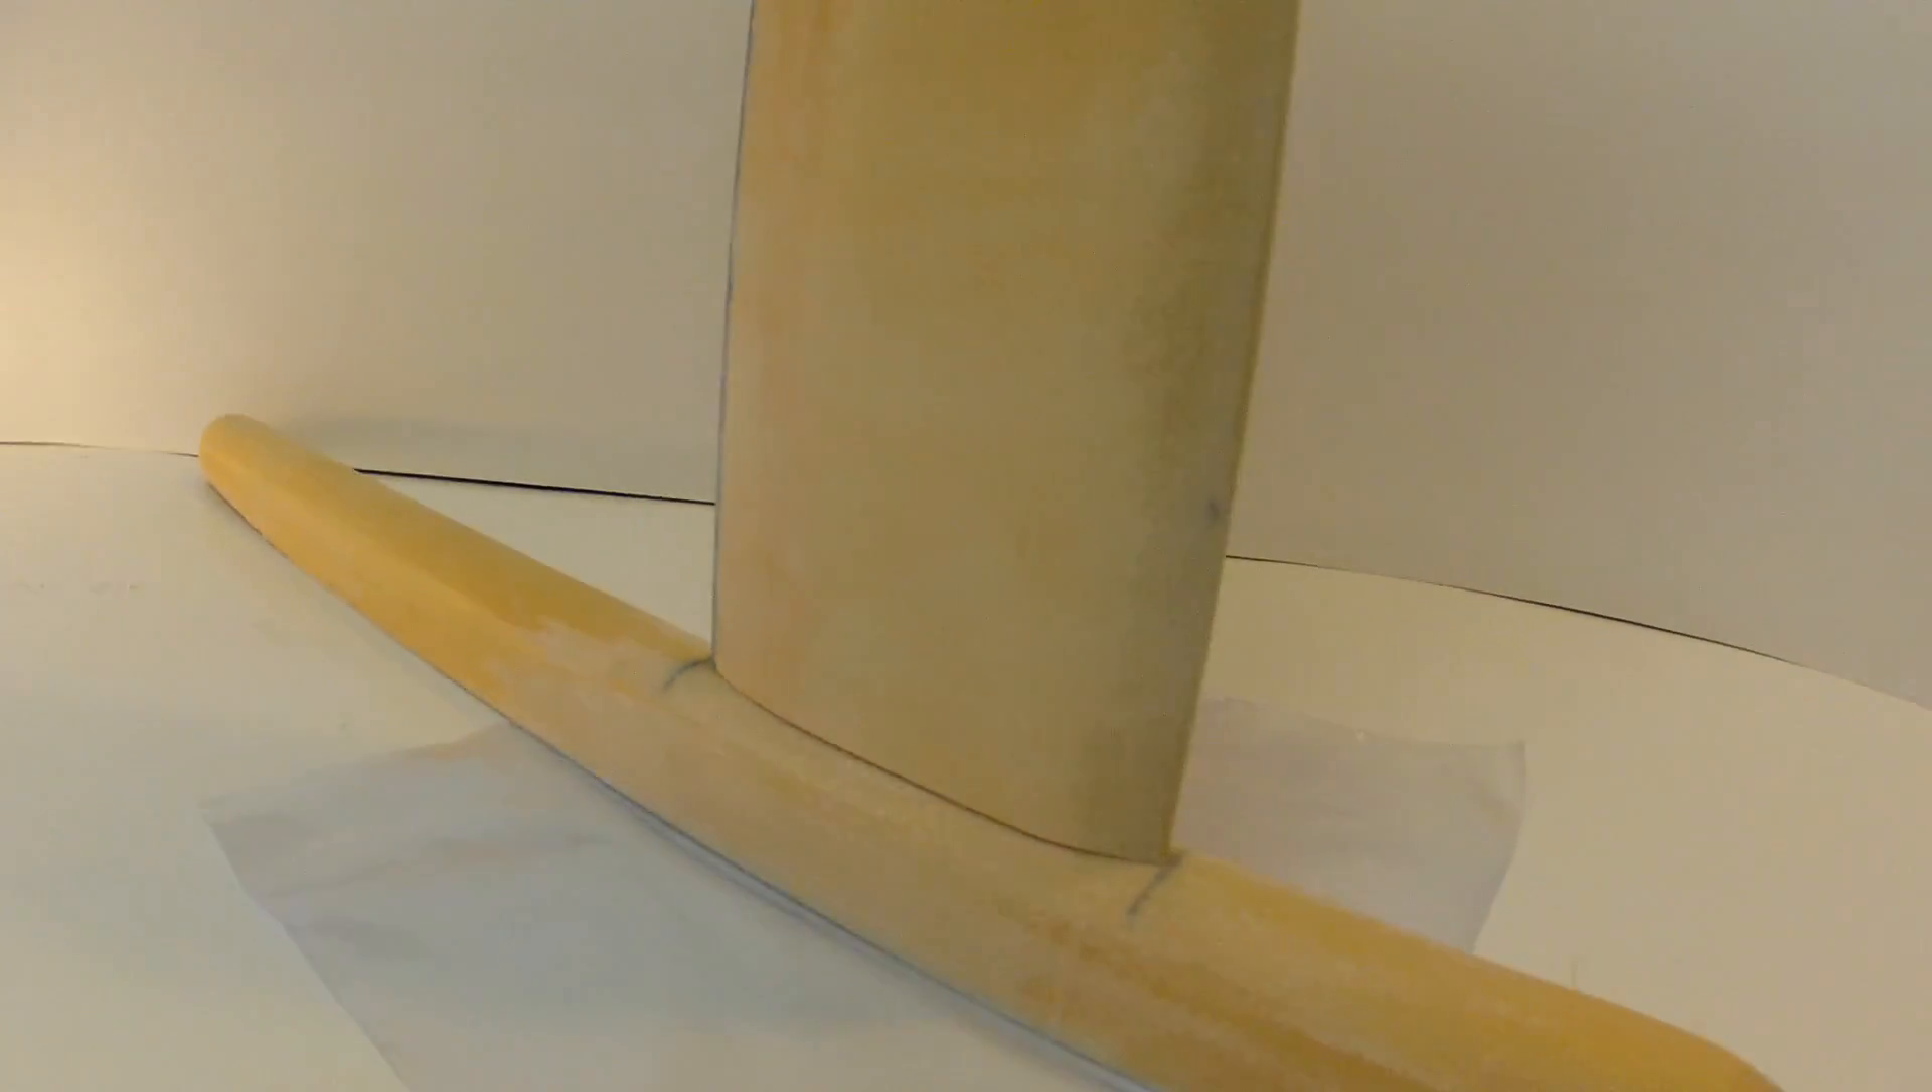Uh, we have the mast sitting on top of the fuselage and between the lines.